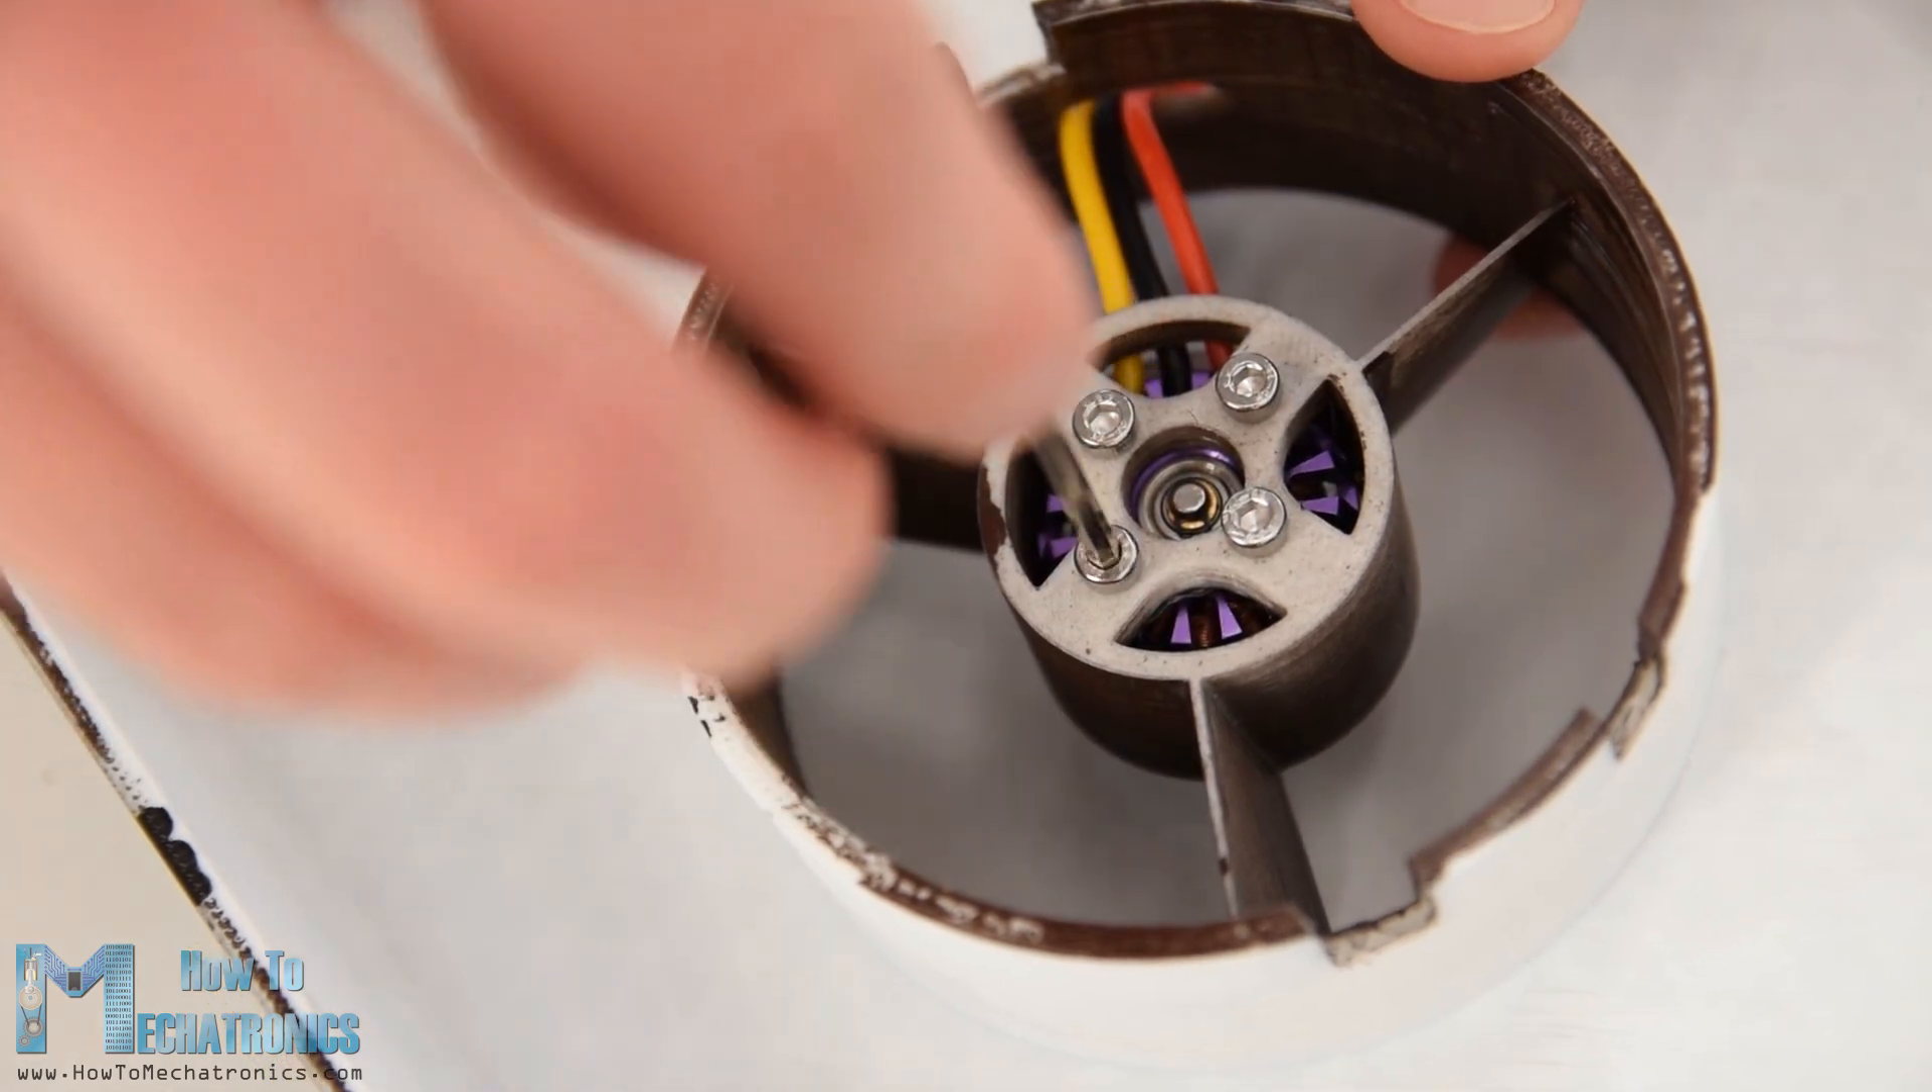First, I passed the wires through the openings and then on the back side I secured the motor using the four M3 bolts.